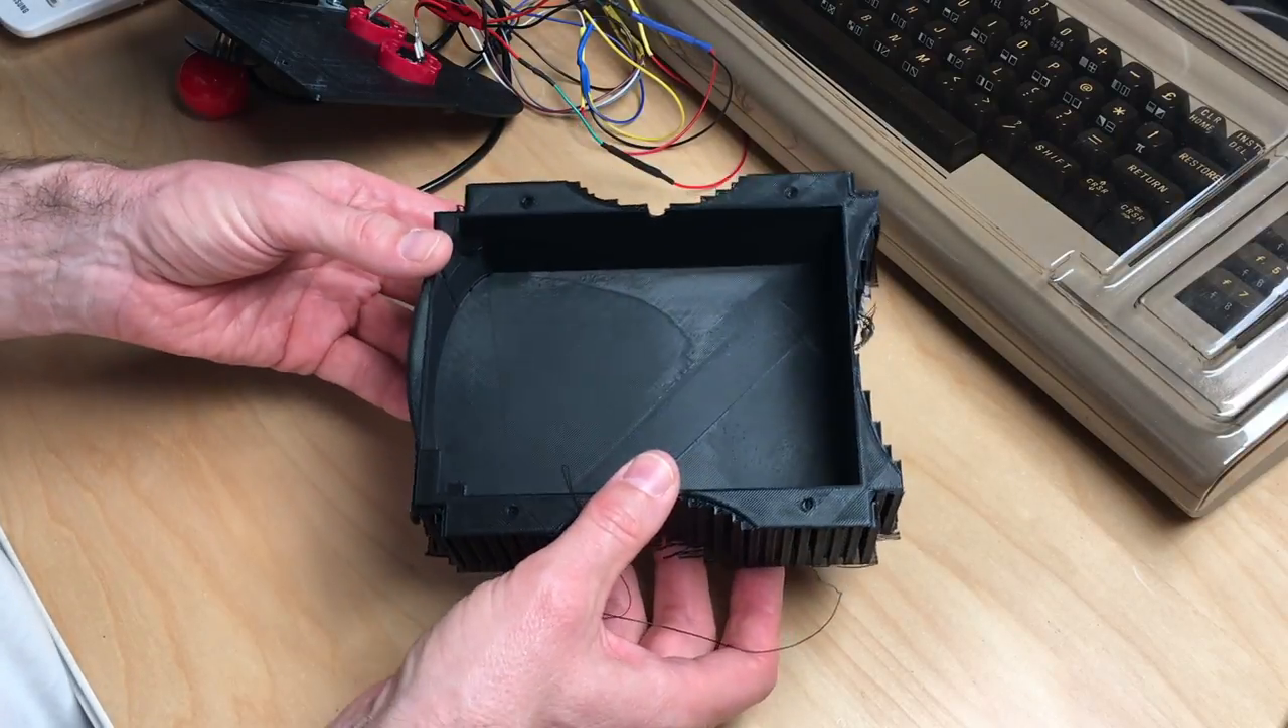These are all the support structure stands, which we have to remove to see the real print.